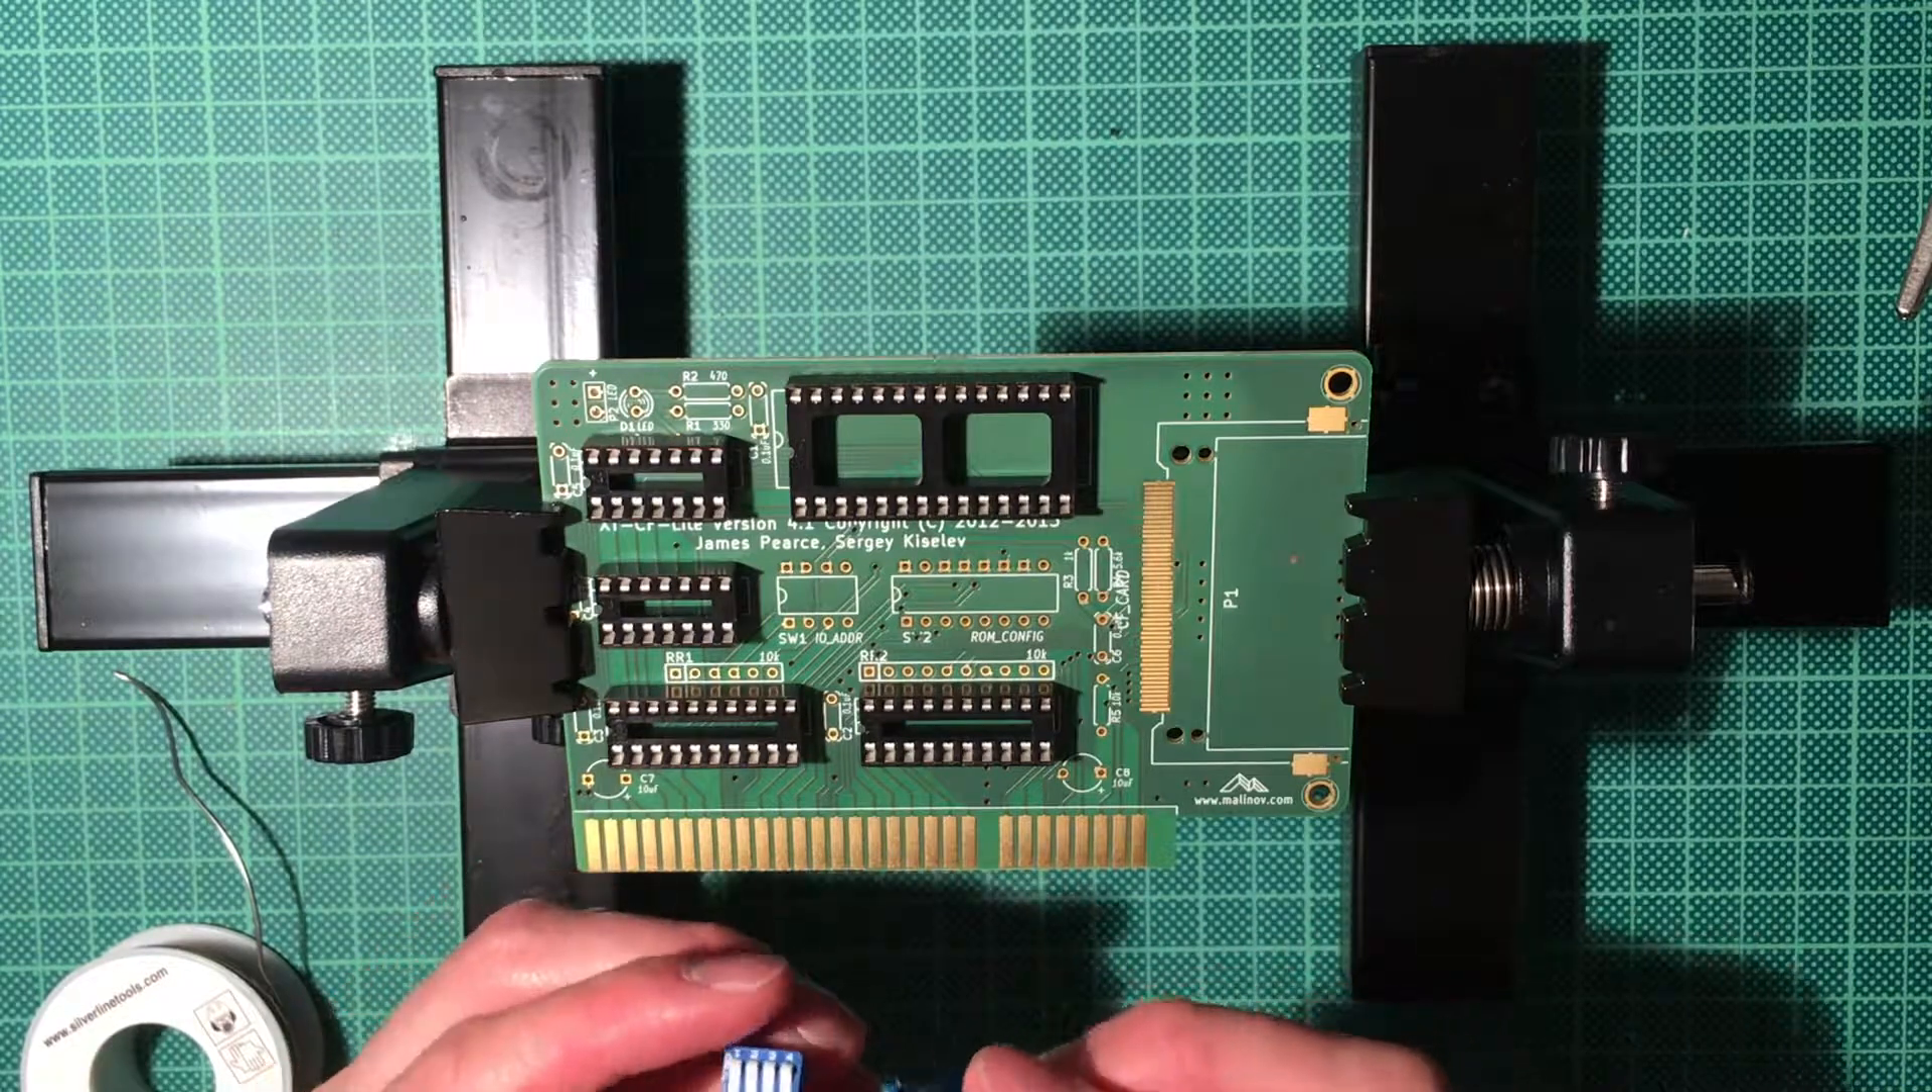All right now we got all the sockets for the ics.